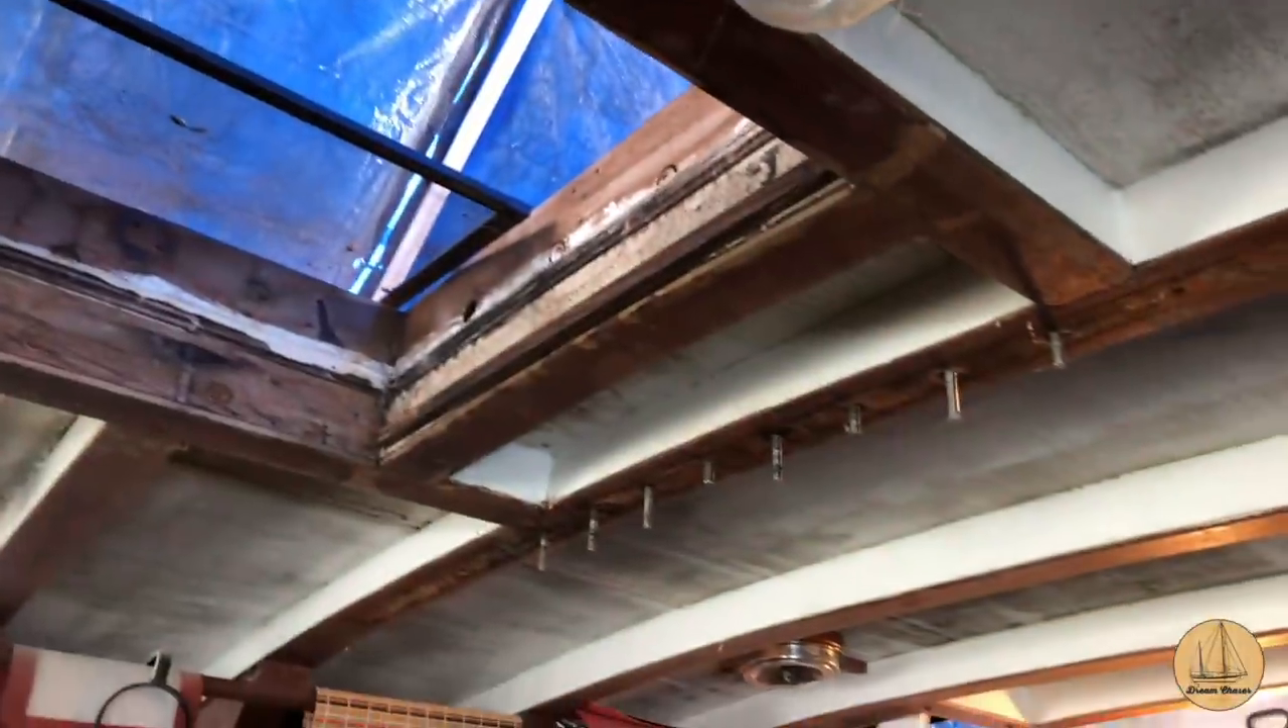I have all of the nuts removed and the backing plate from these screws that hold on the traveler car.